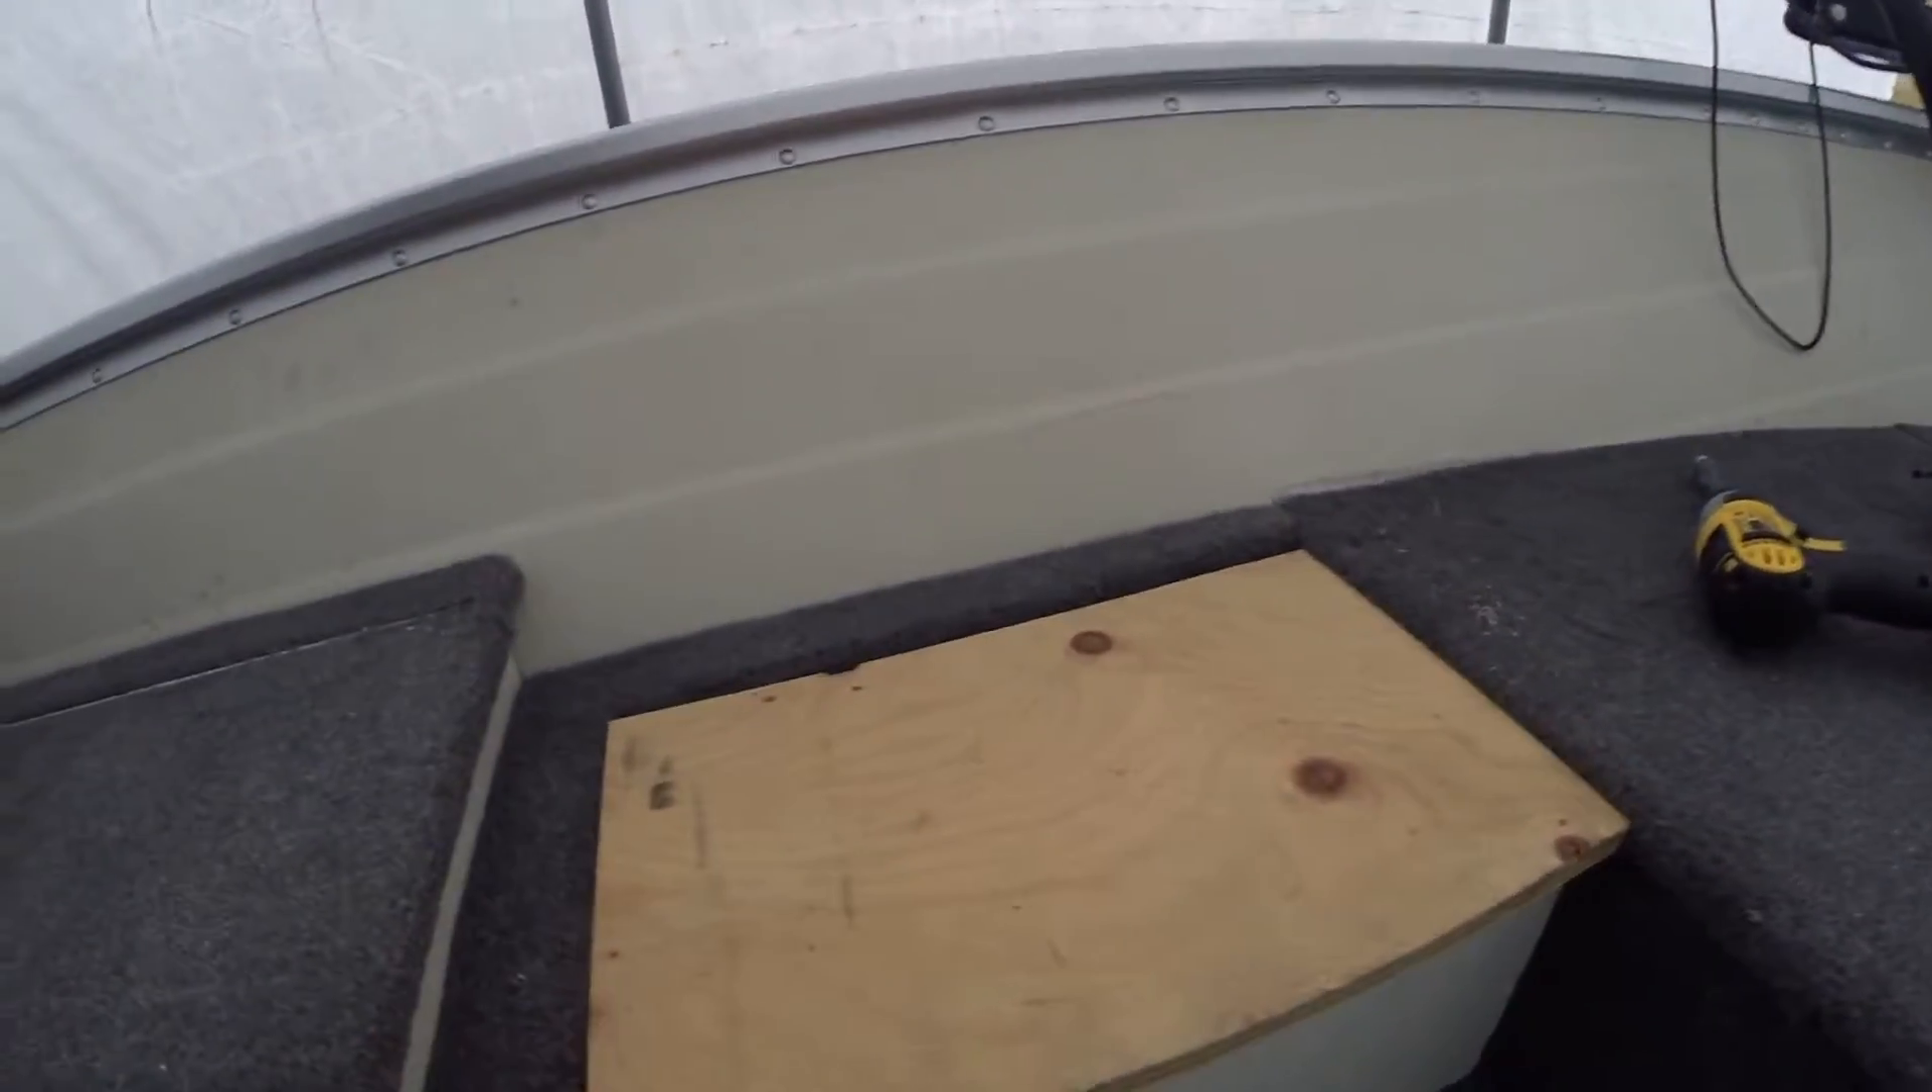So that's the carpet in. Done the same on this side over here.